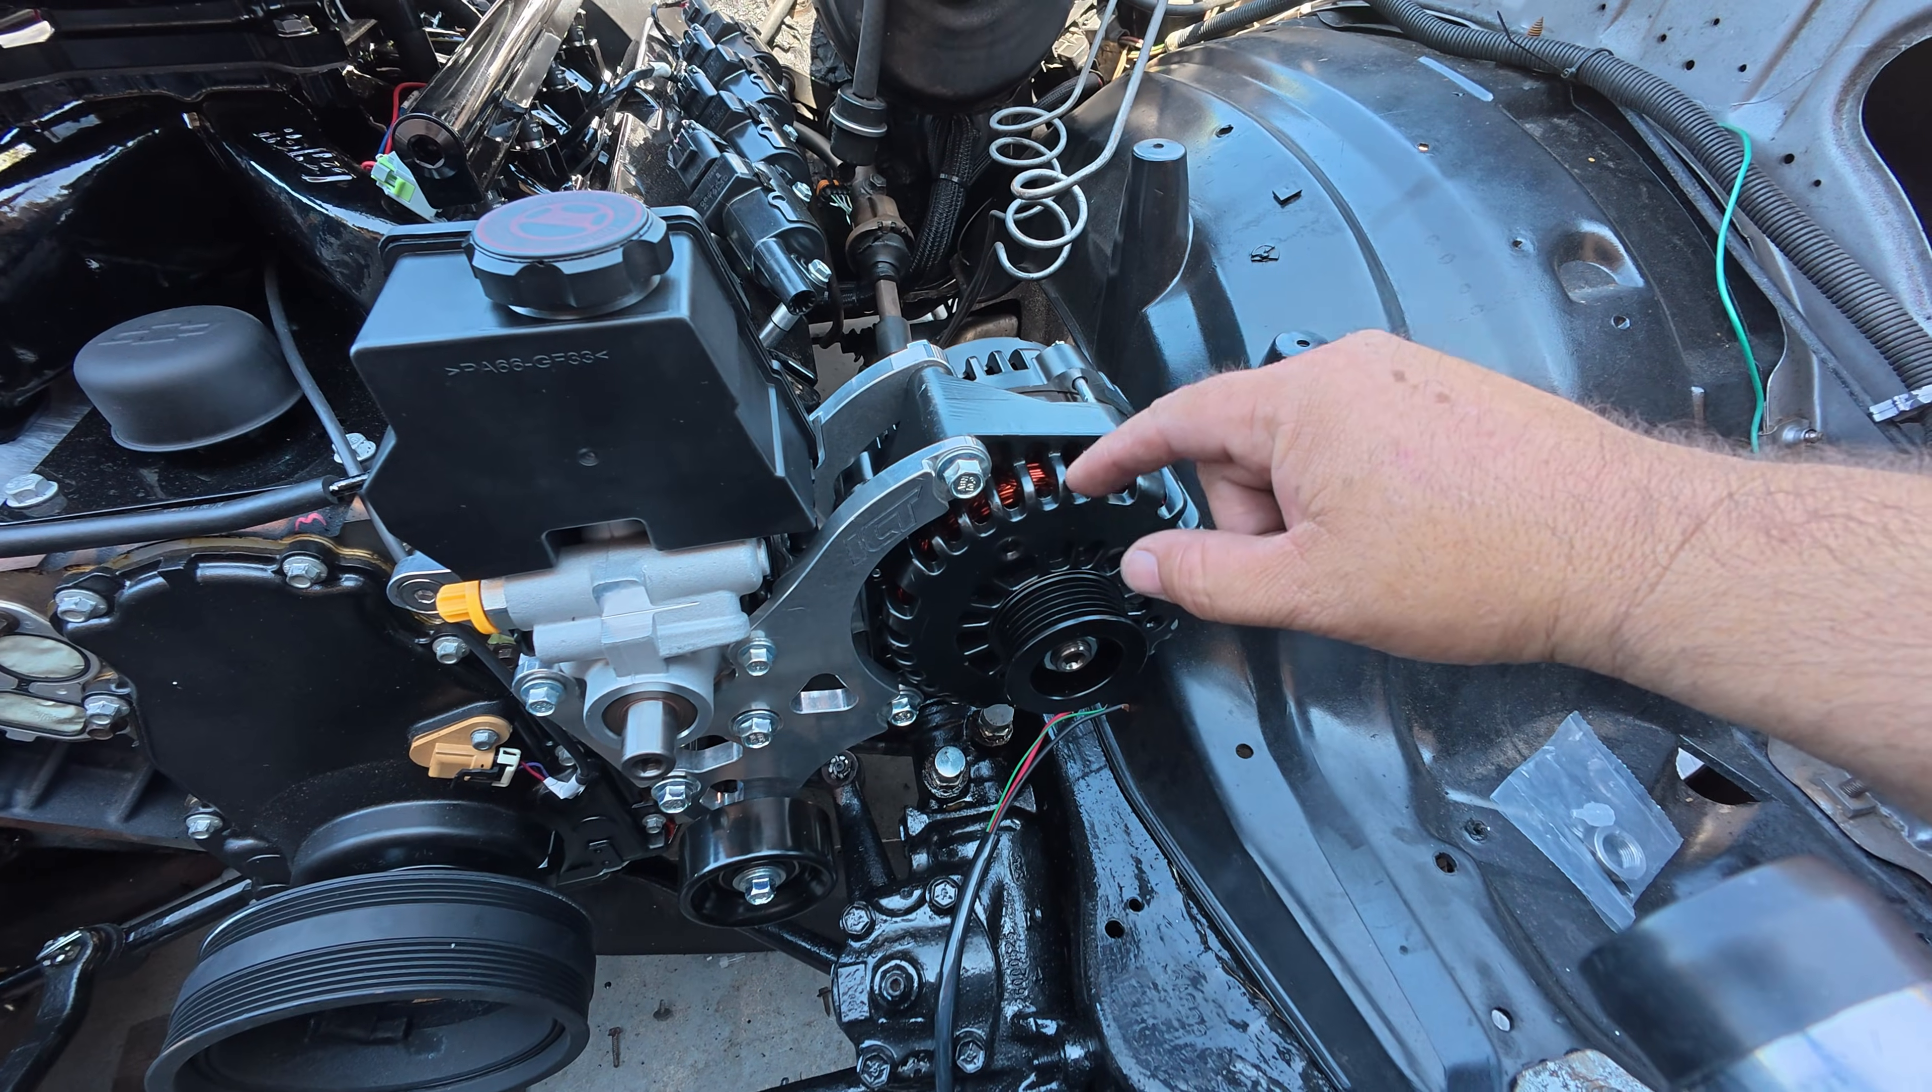This bracket does fit the bigger alternator that we have.